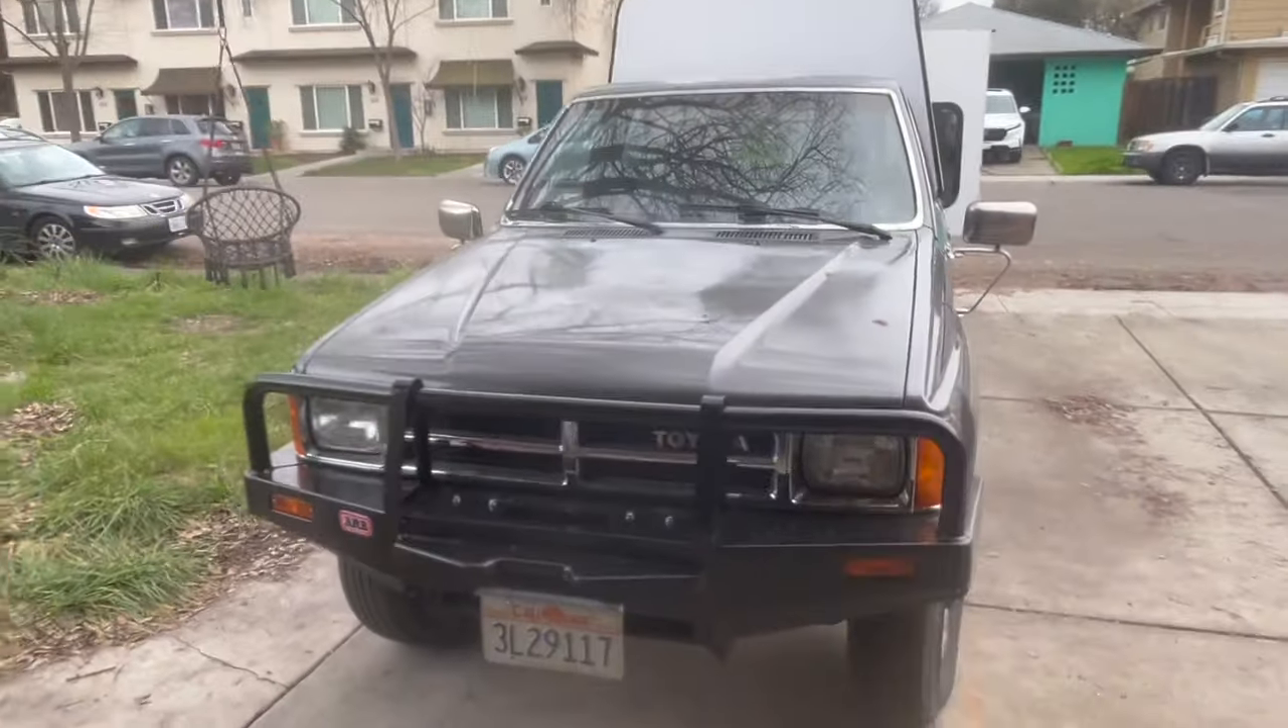License plate nicely mounted that's done.